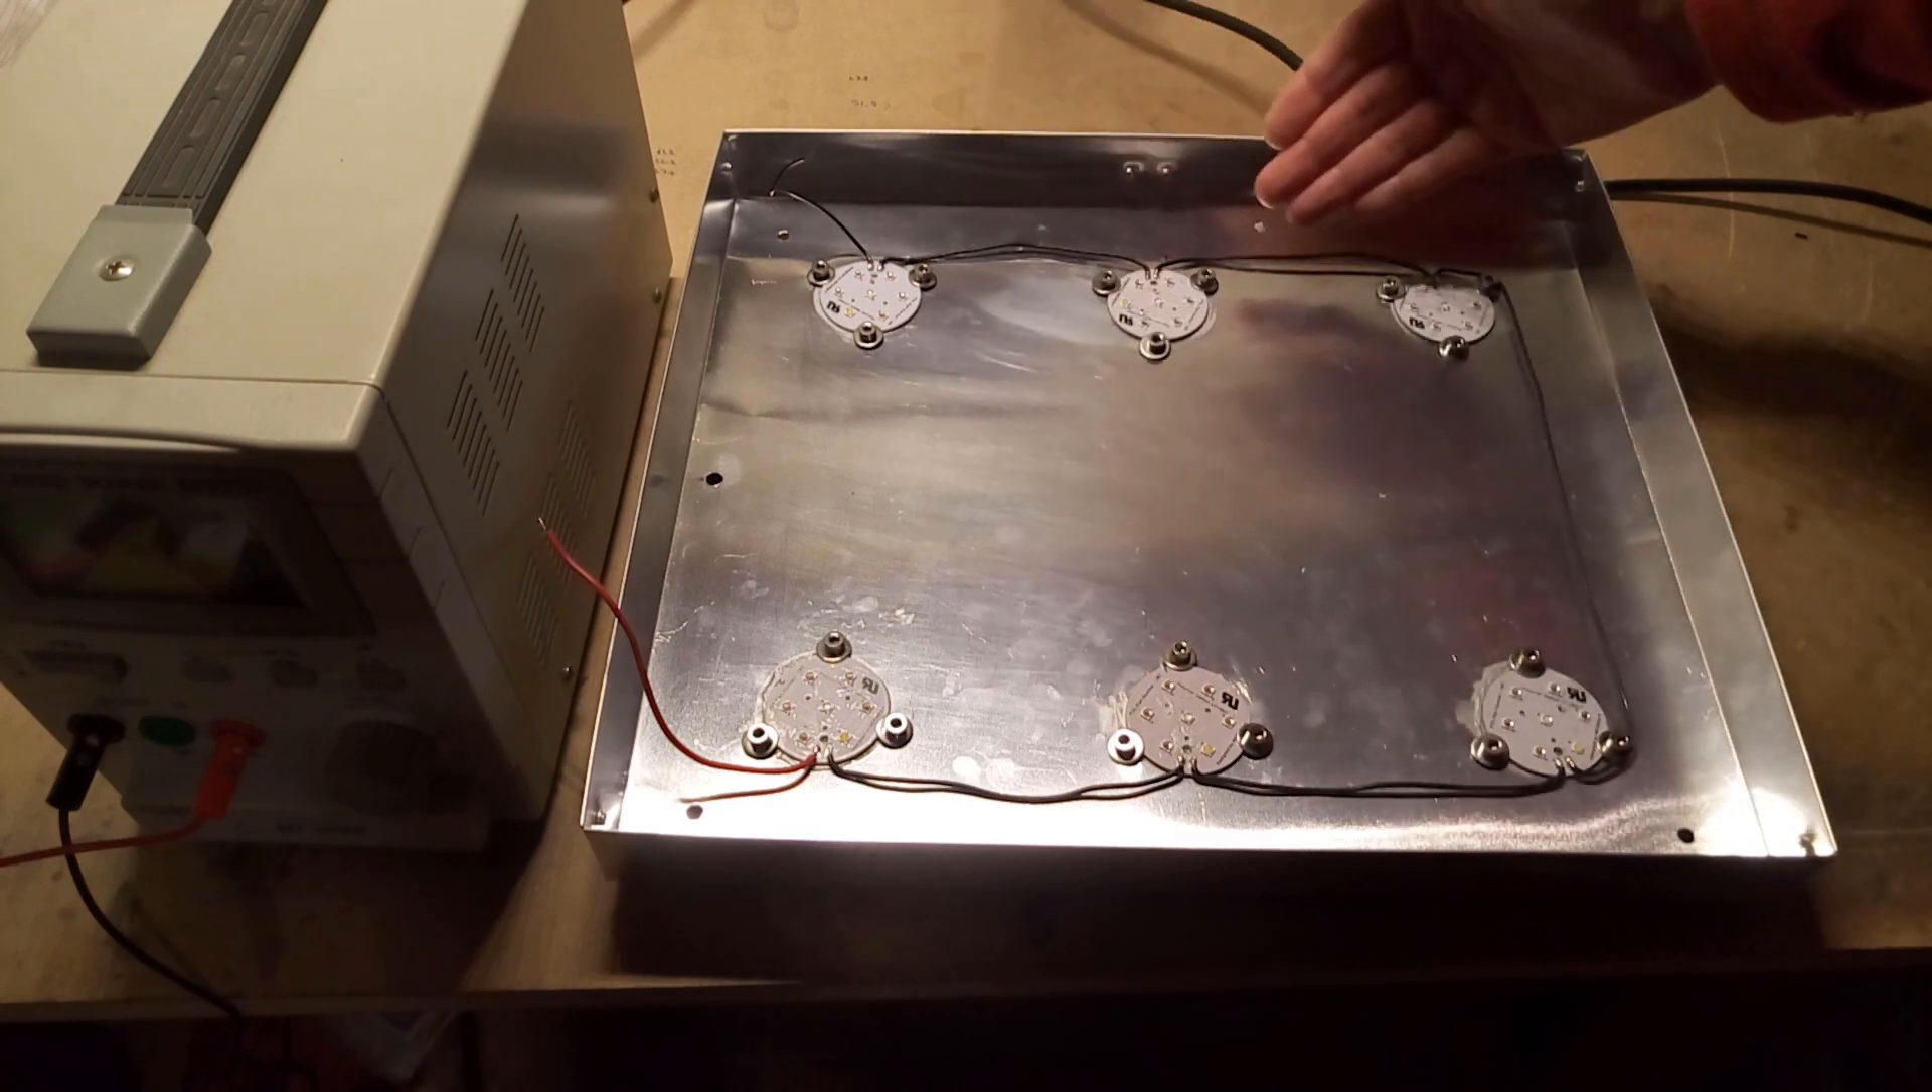Okay so here it is it's all wired up now I got all the wiring done and it turned out nice and neat.